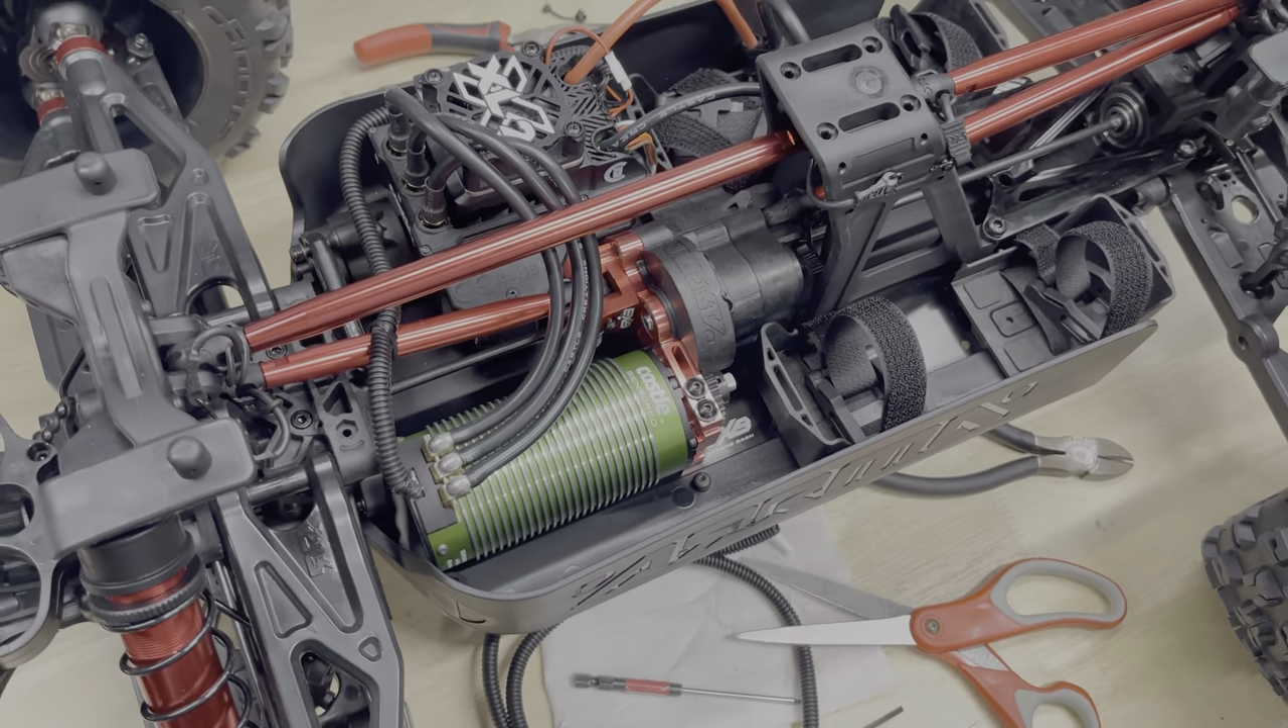I think with the motor in that completes this build.